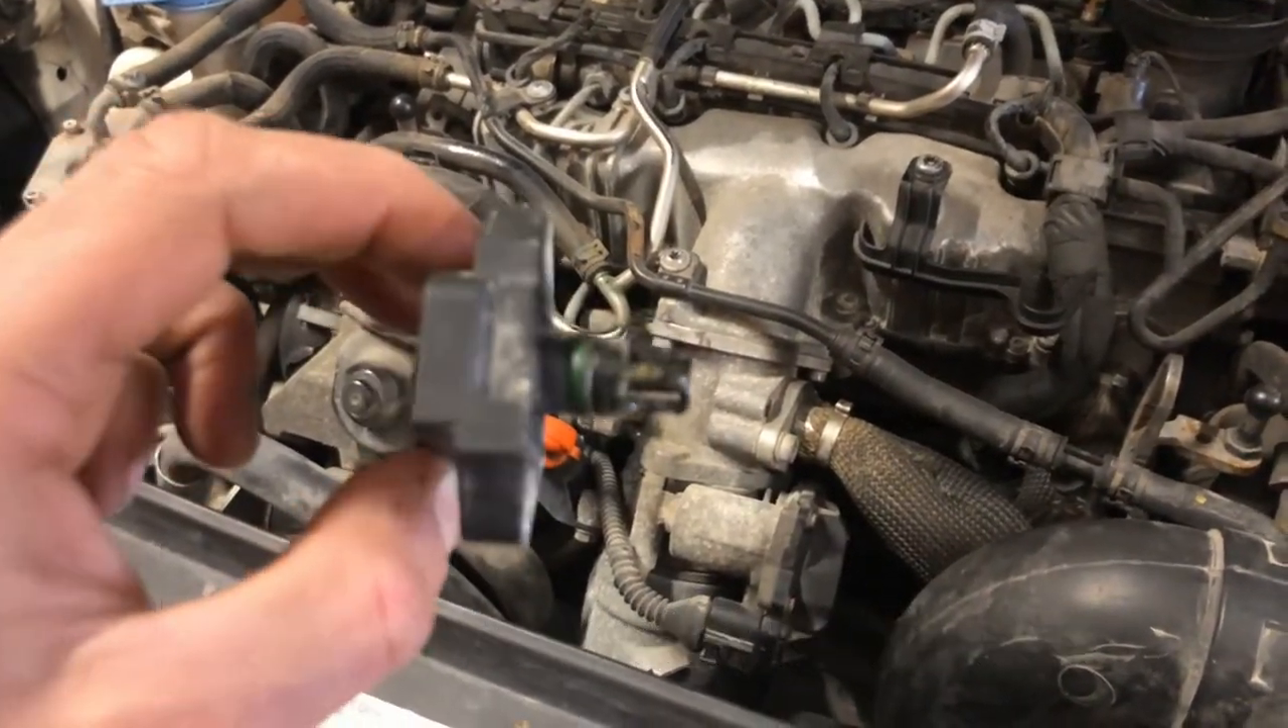Okay, so I got the sensor out.